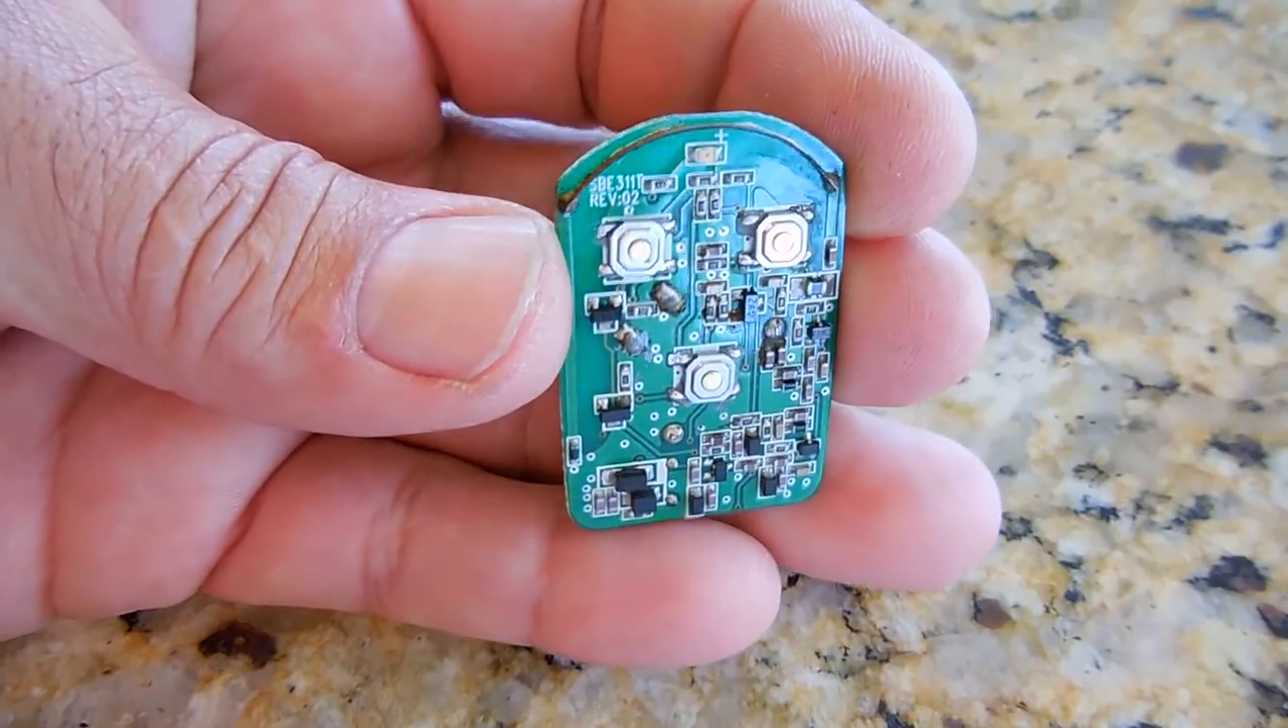And you're now looking at the board all completed. Three new switches in position.